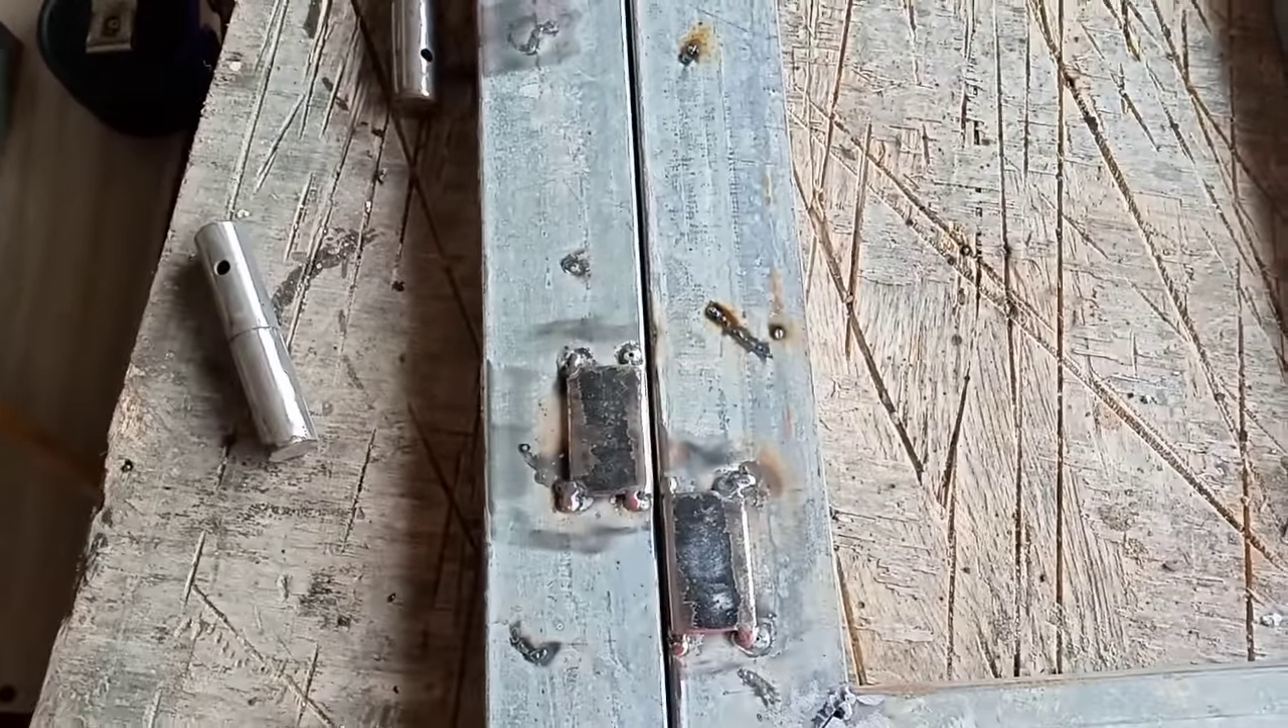So, yung mga bossing, naikapit na po natin yung flat bar na pagpapatungan ng cylindrical hinges mga bossing.